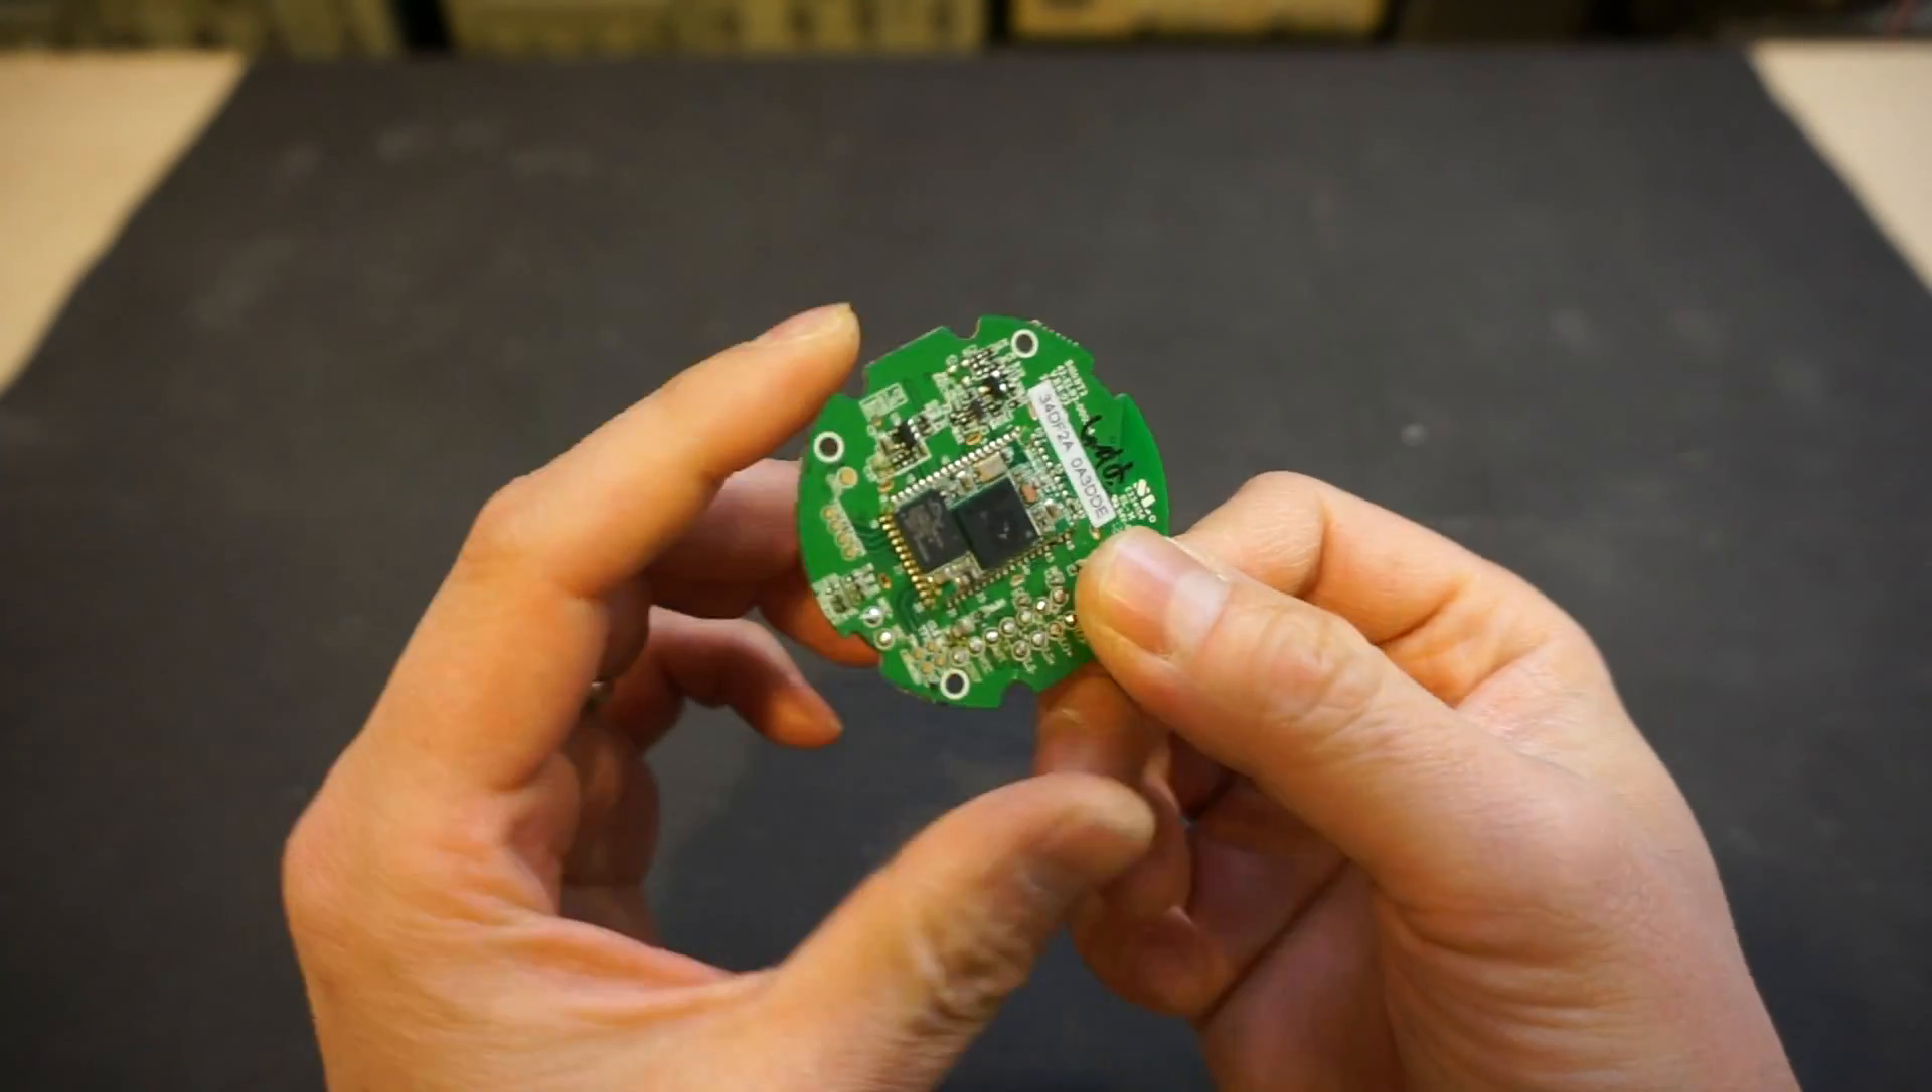Okay so i ended up spending a lot of time trying to get the glued part off and so finally i was able to get the circuit board out.